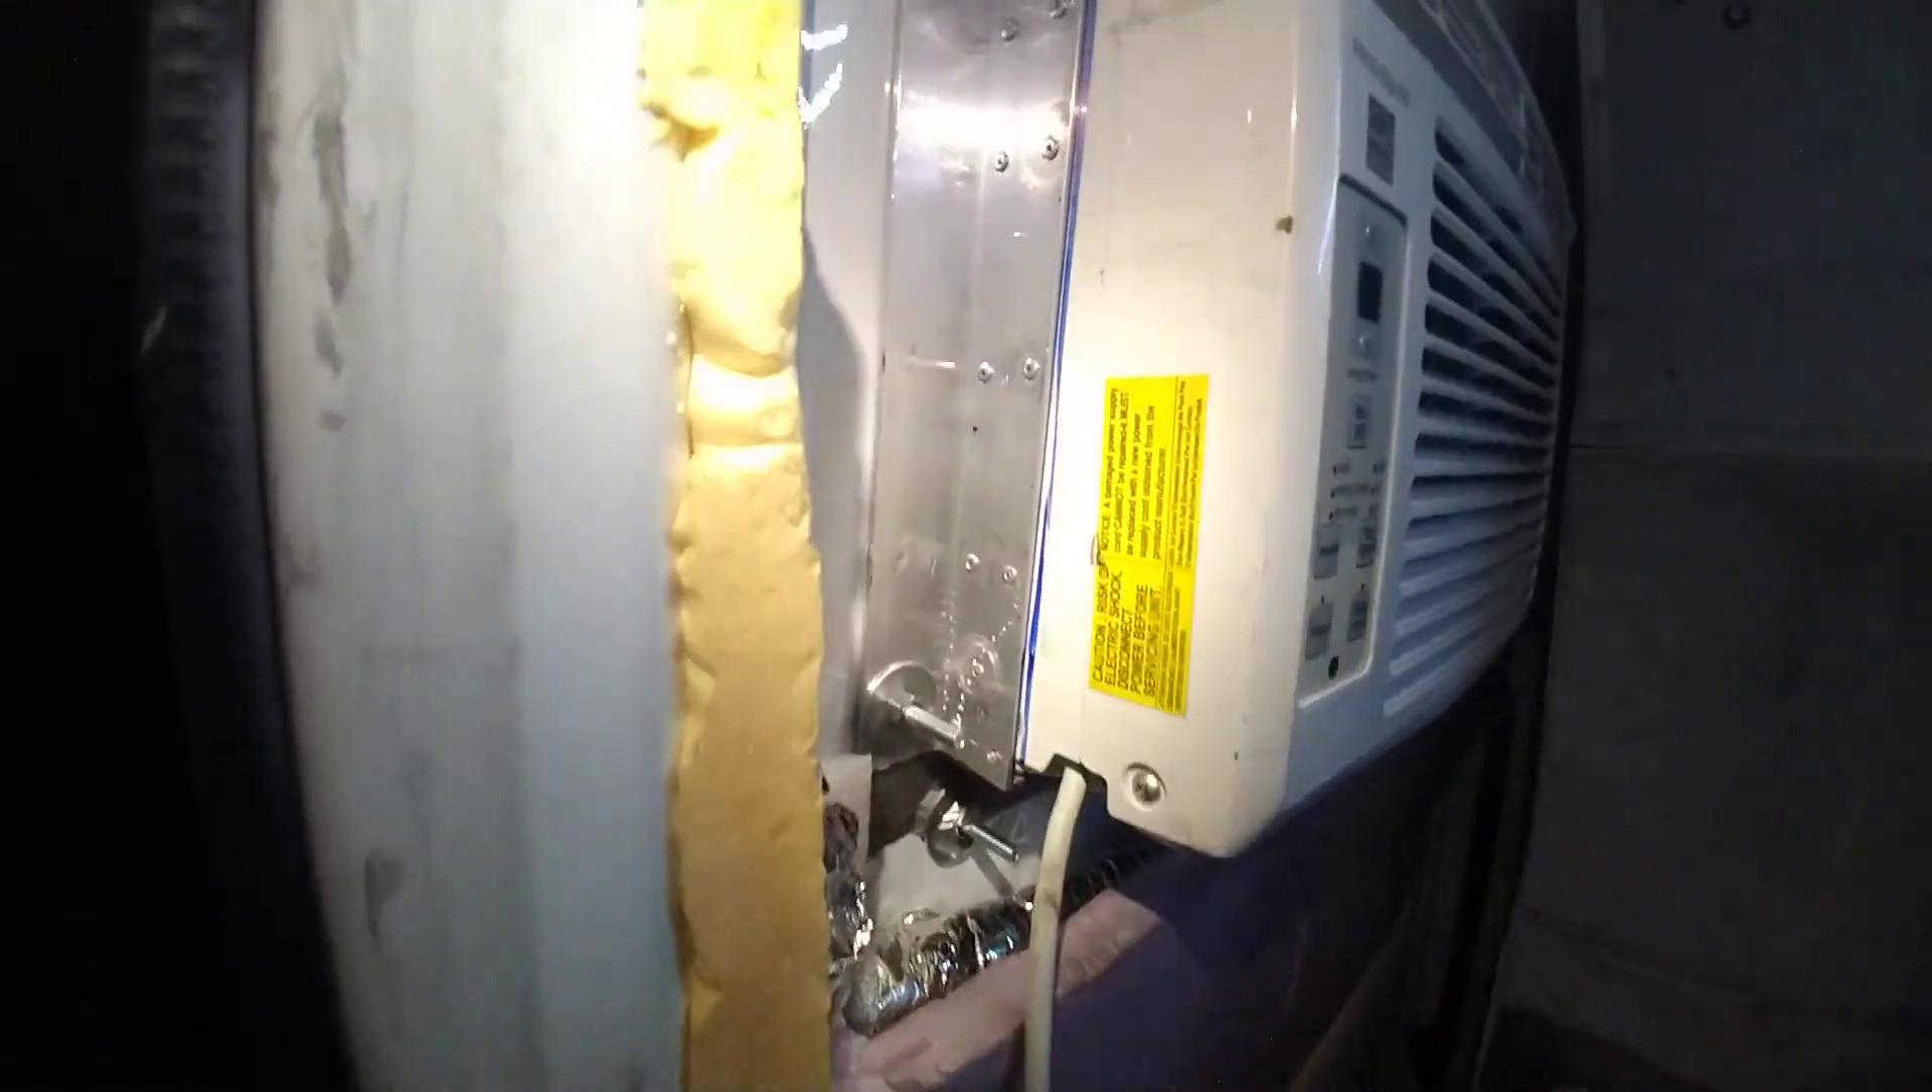I've riveted on these aluminum angles and I have a two other parts to this video that come before this but this is the final result.